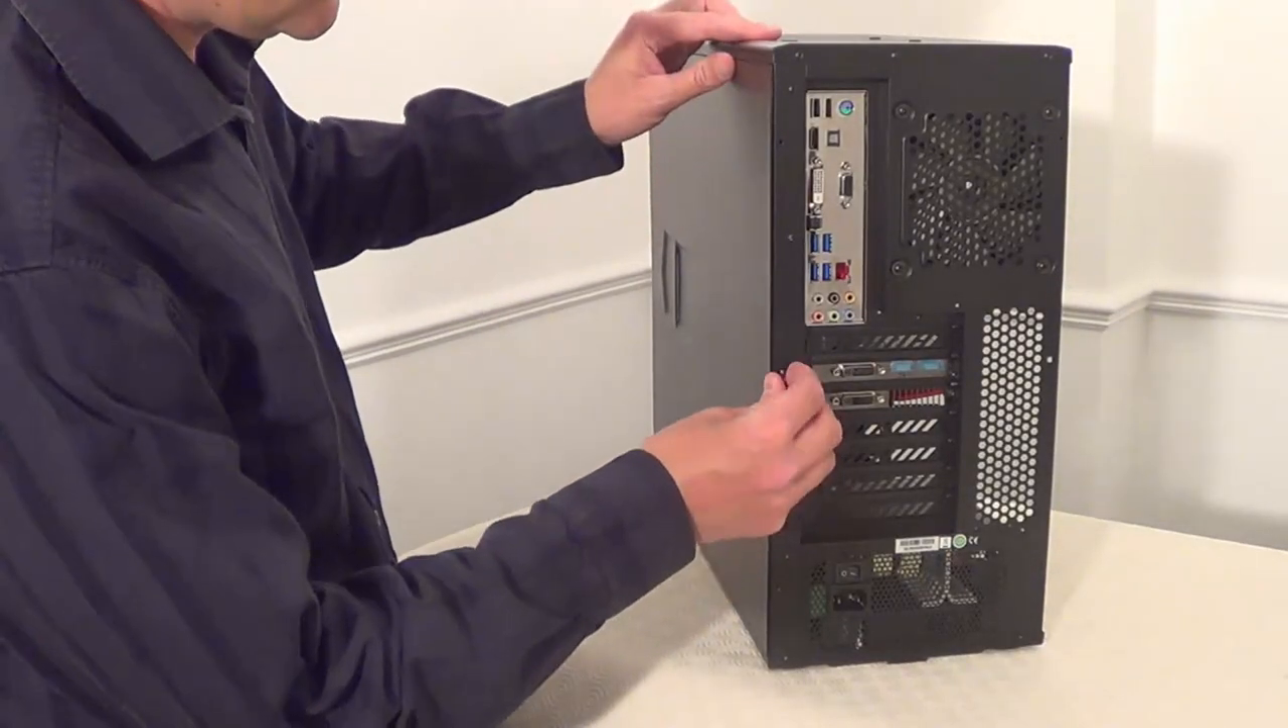Now we've got the back panel on.